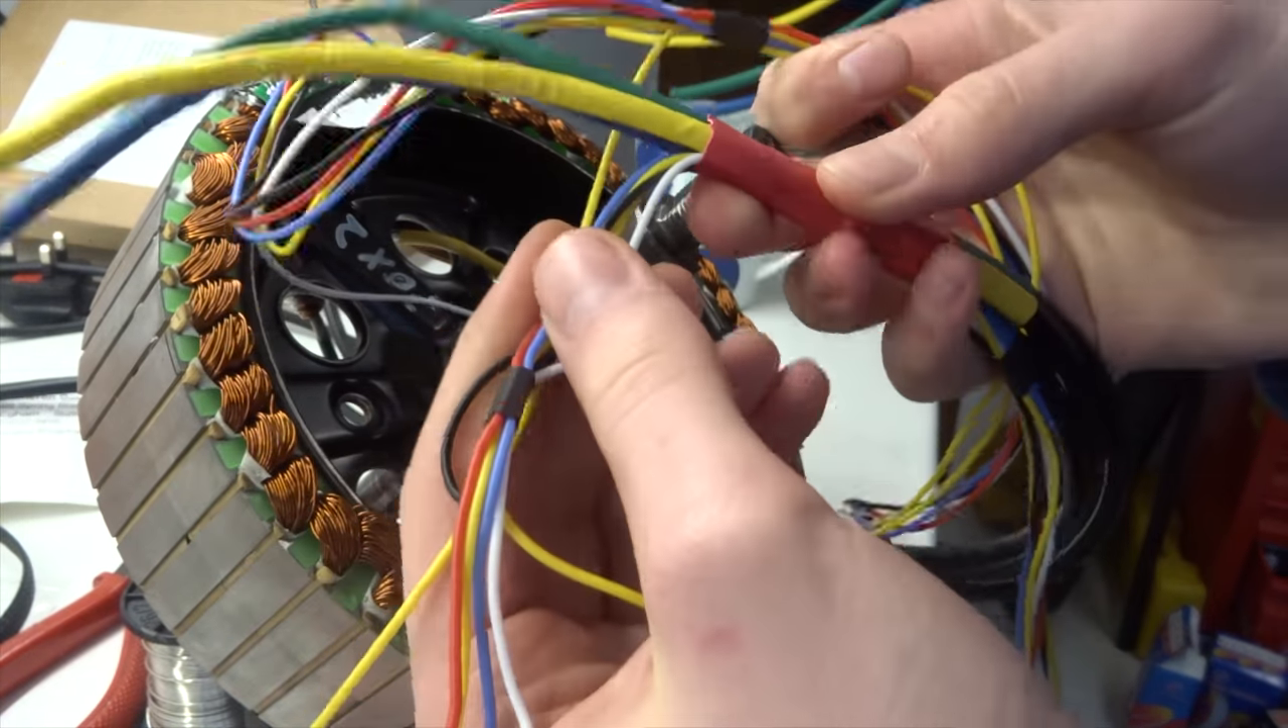So what I do oh yeah and also I've put um little bits of heat shrink all along these wires just to keep them together.